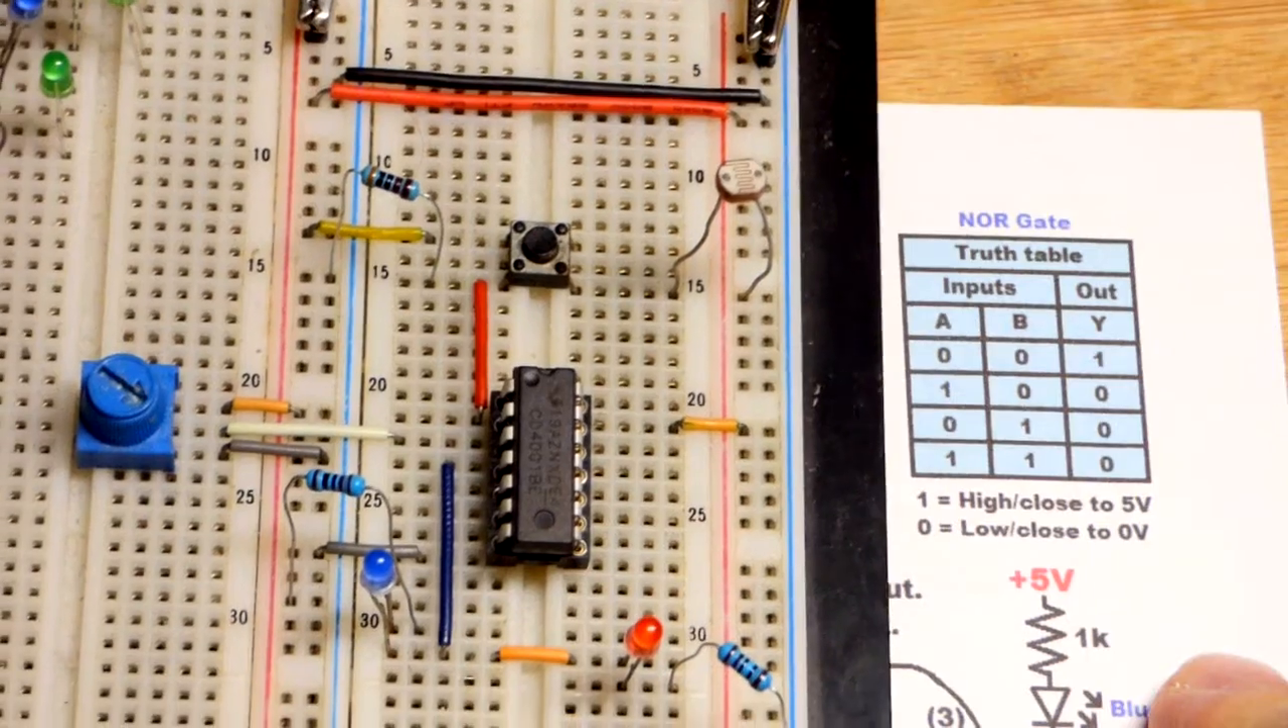So now we have the integrated circuit in the sockets already because it's a little tricky getting them lined up.